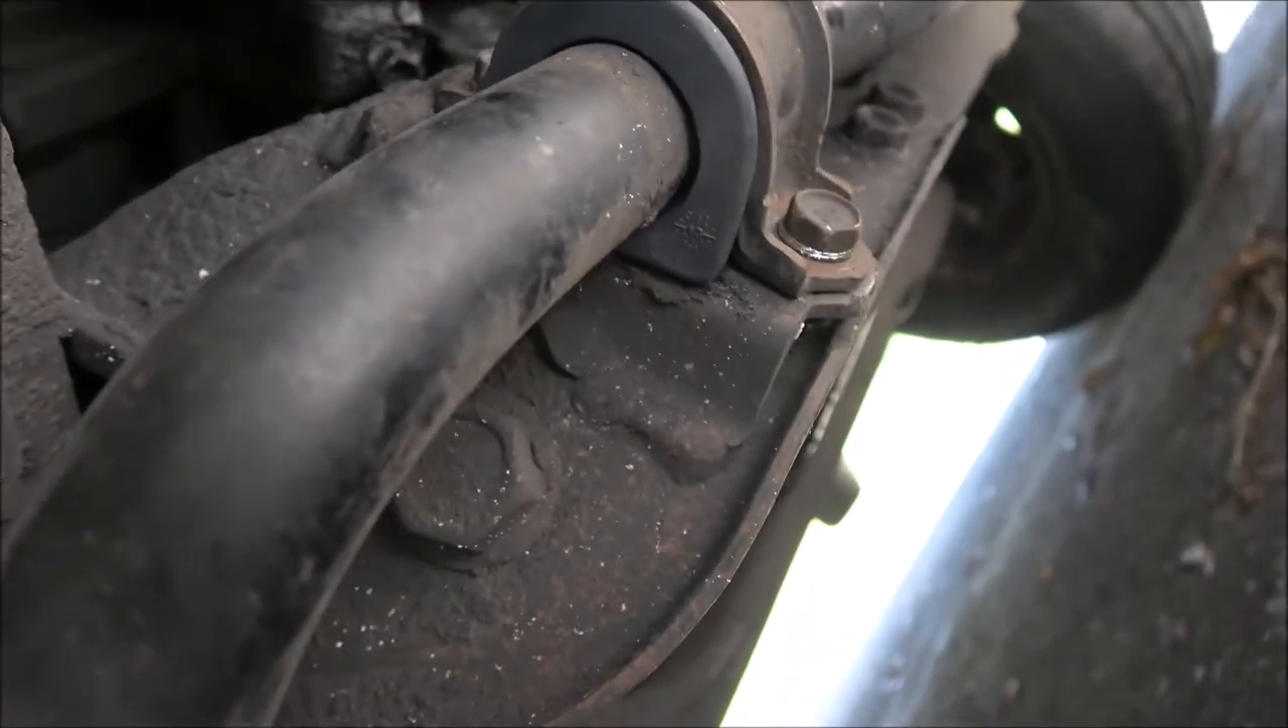So anyway guys so there's how you put these uh stabilizer bushings on two bolts real simple.